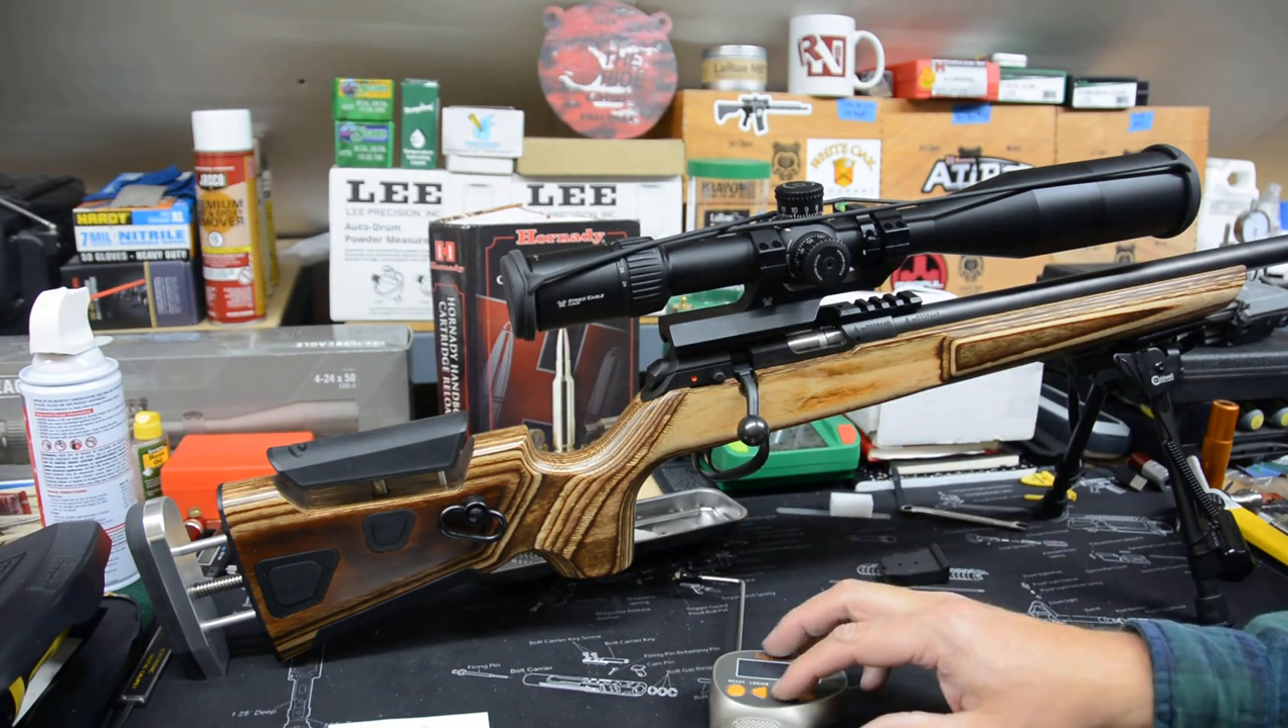All right, our receiver and barrel are back in our stock now.